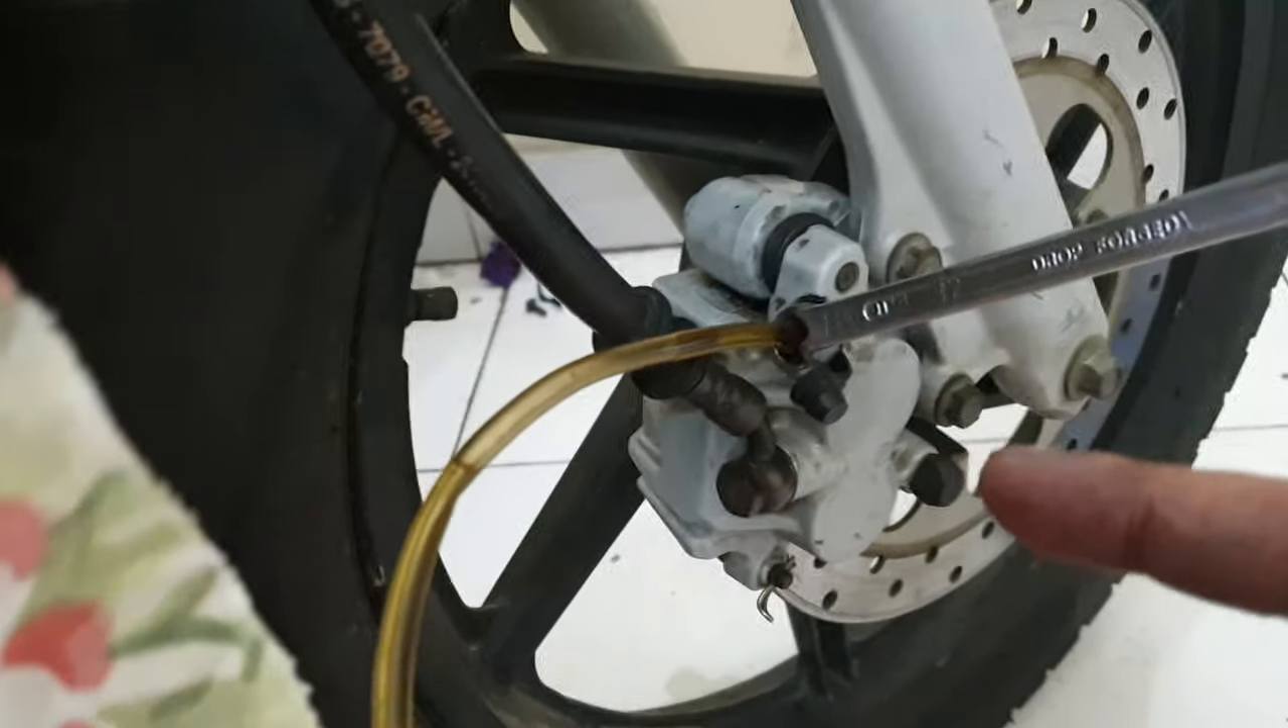नीचे एक ट्रांस्पेरेंट पाइप लेके लगा दिया है।